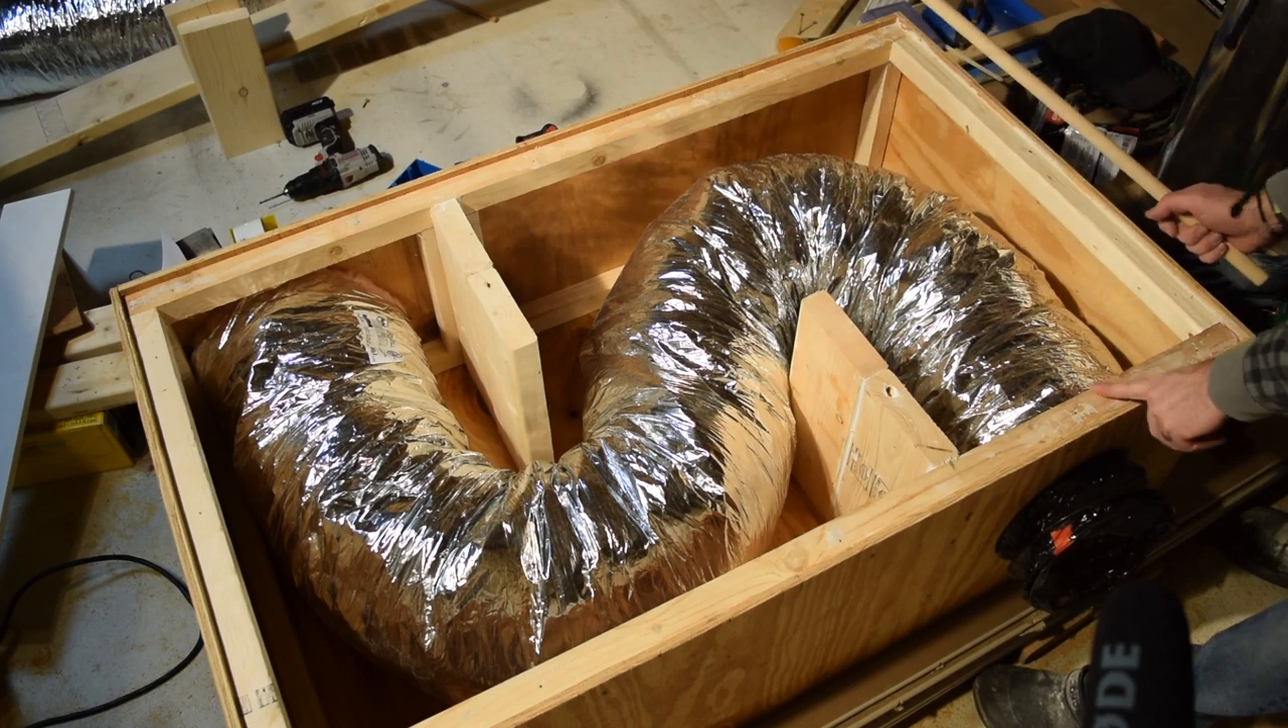Okay so I got the wood baffles in. I got one here and one there.